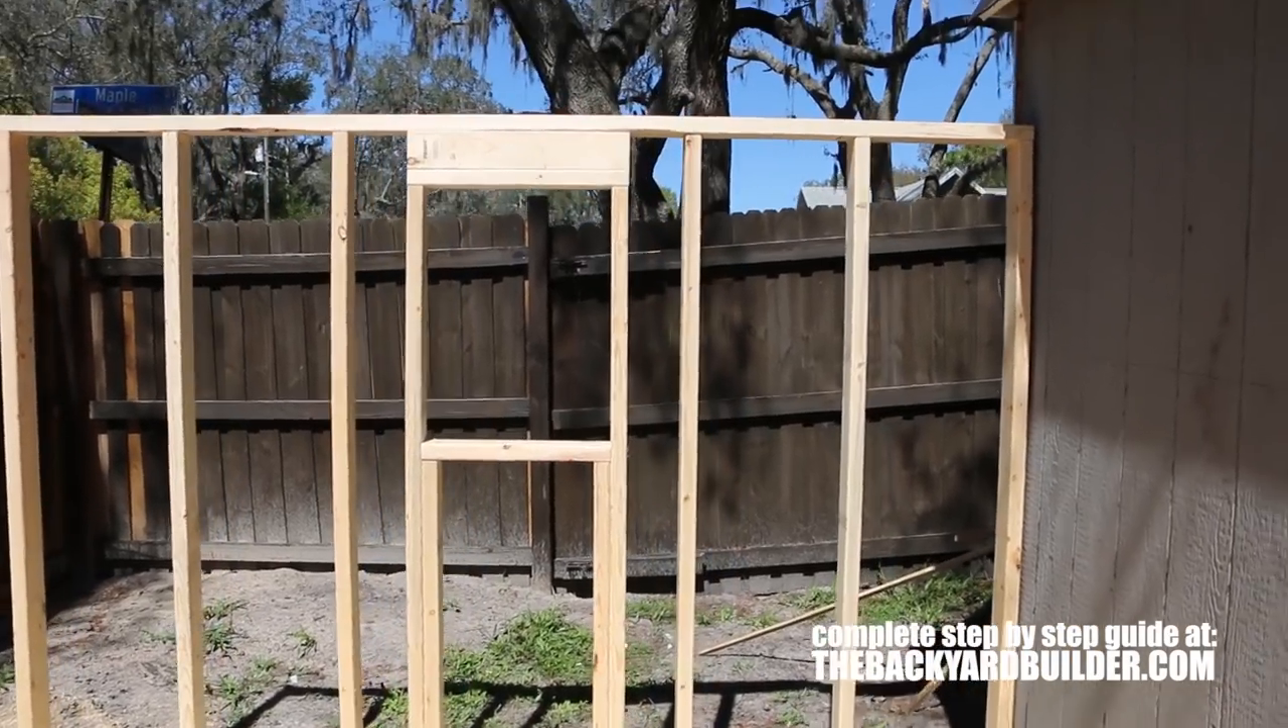So the first wall is up framed.